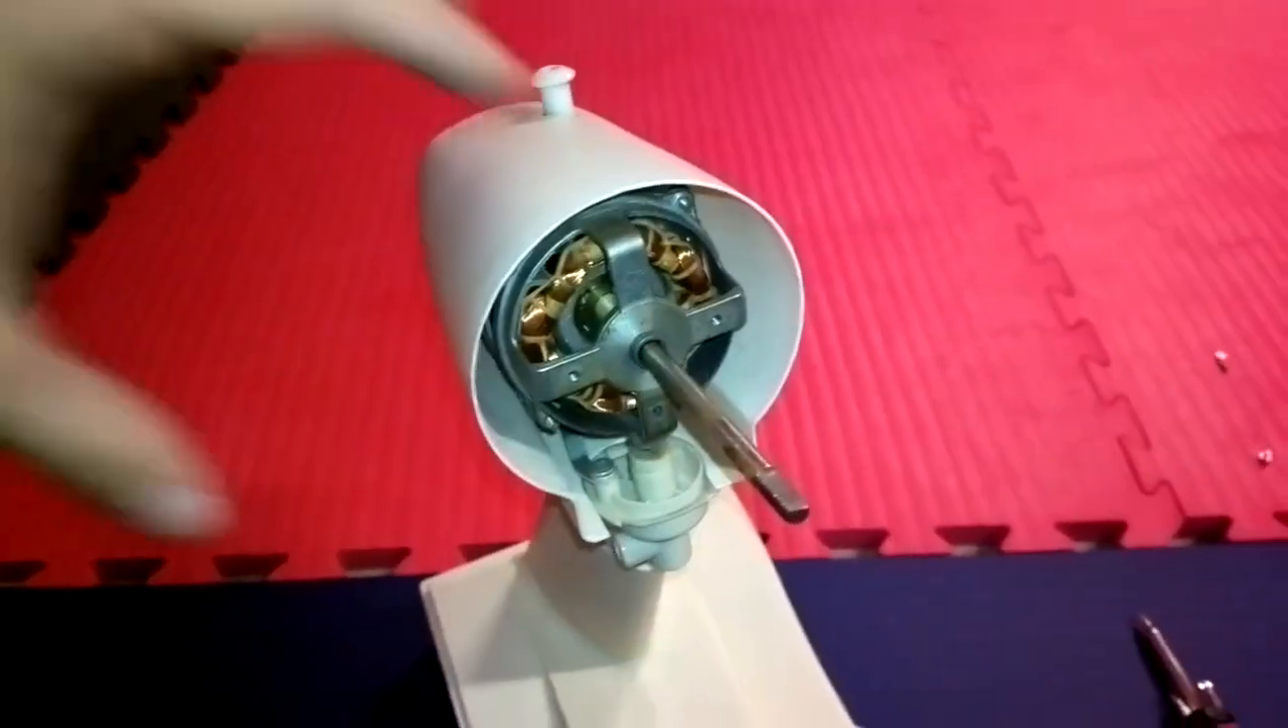So now you can see the fan motor is exposed.